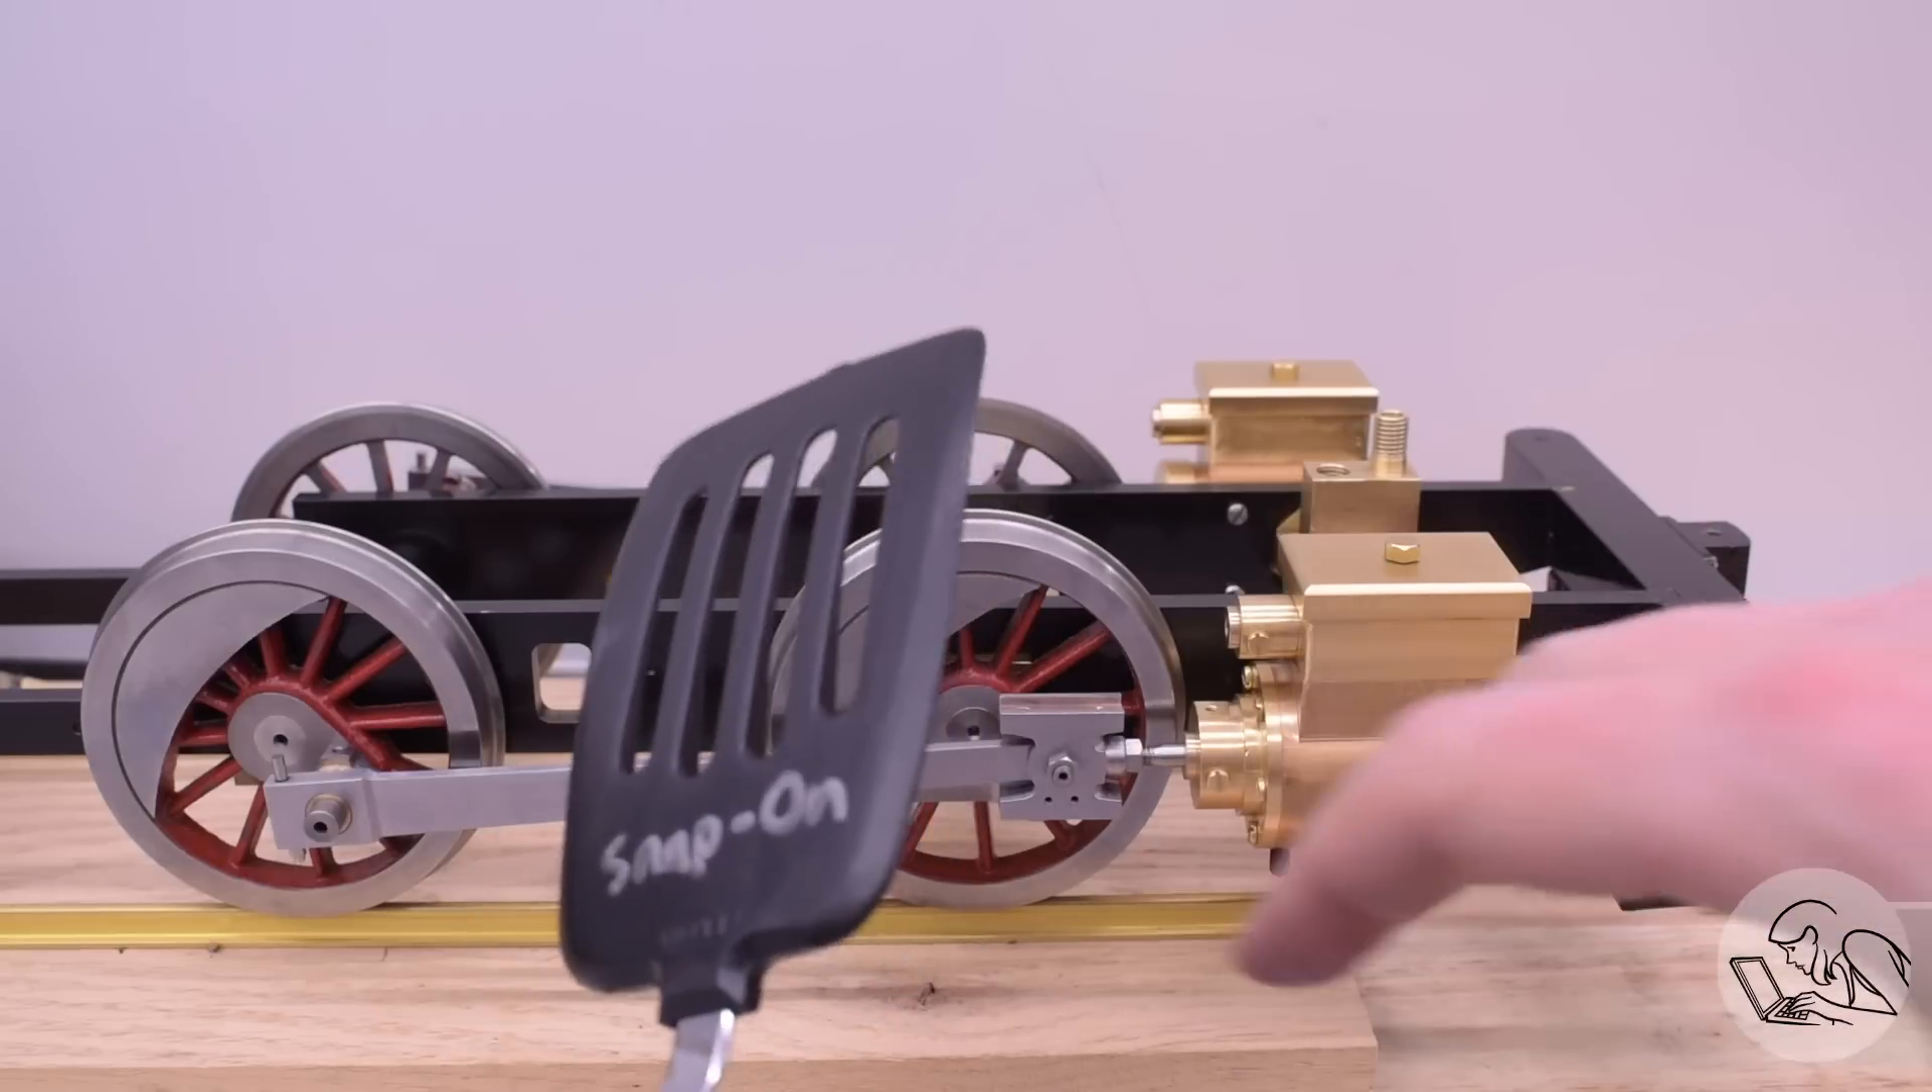There's no crosshead rails in place to constrain vertical forces on that crosshead.